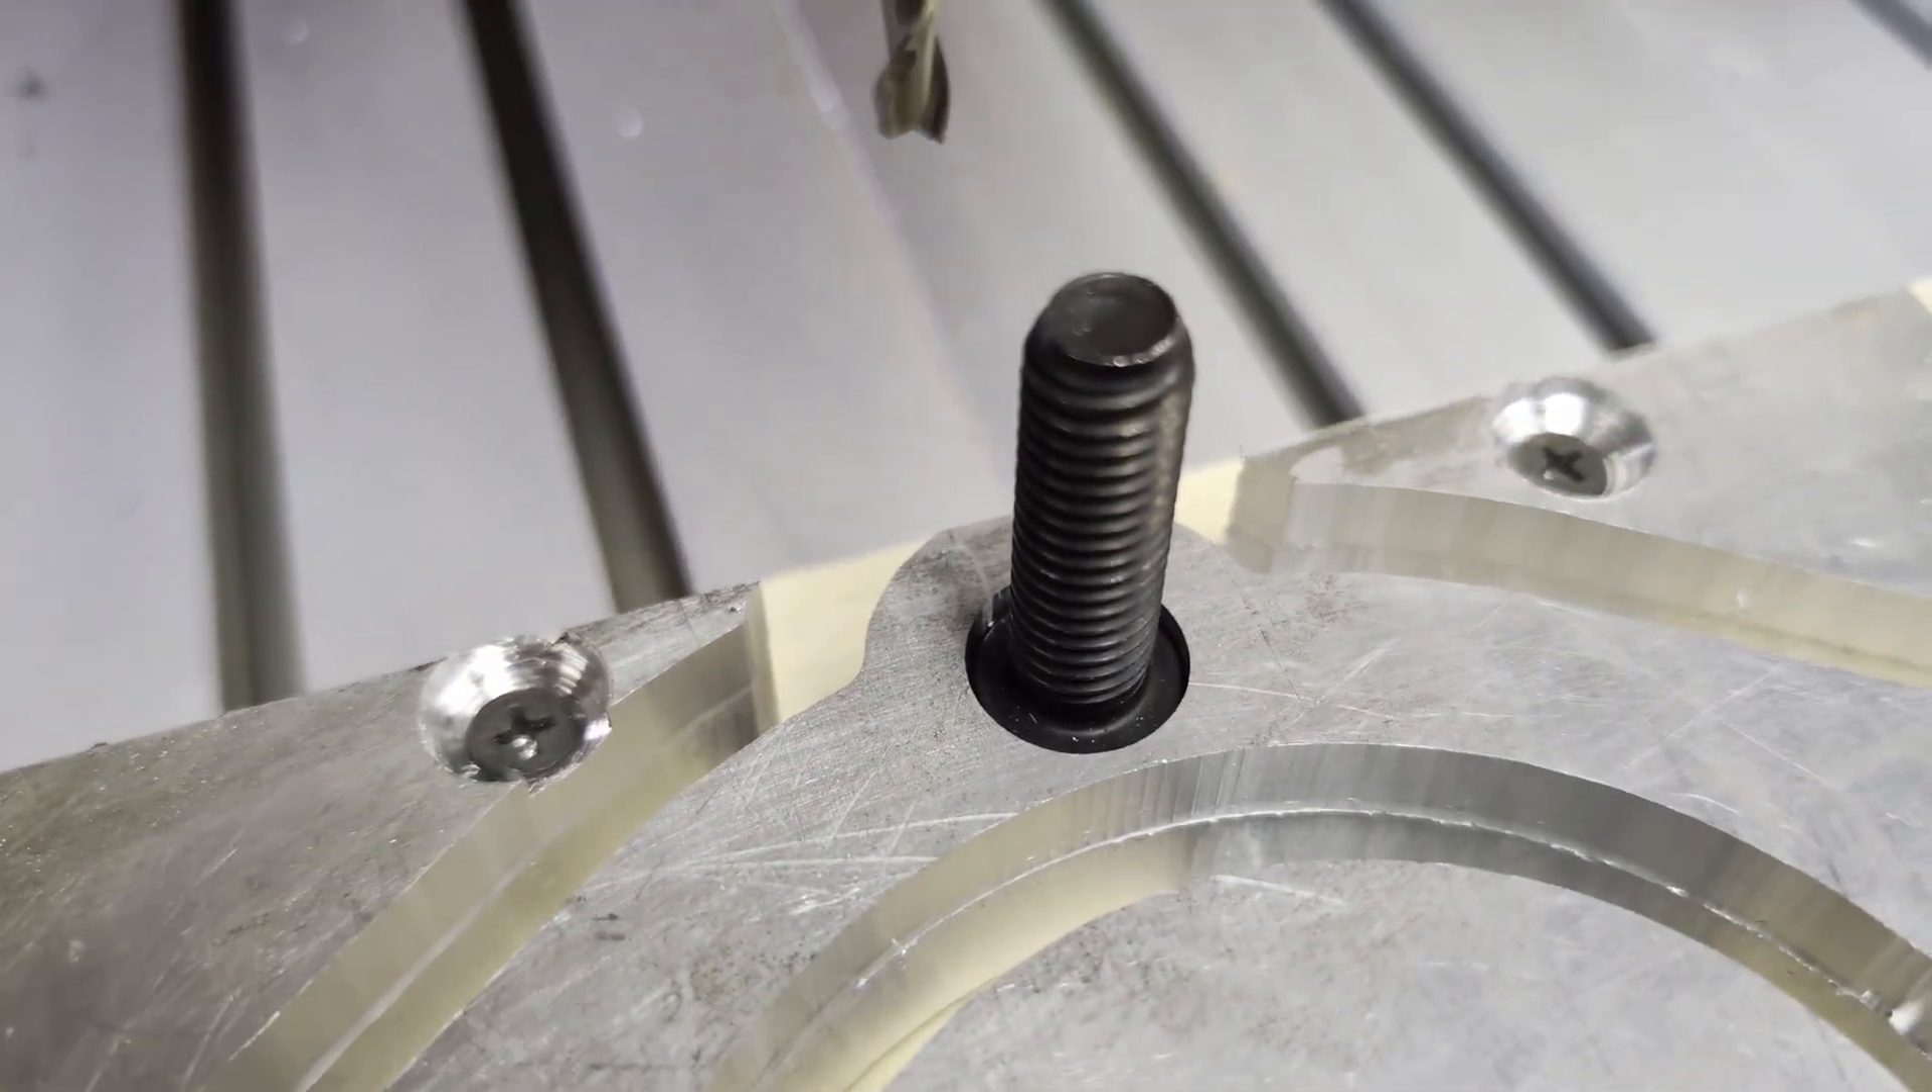The bolt fits in there nicely.